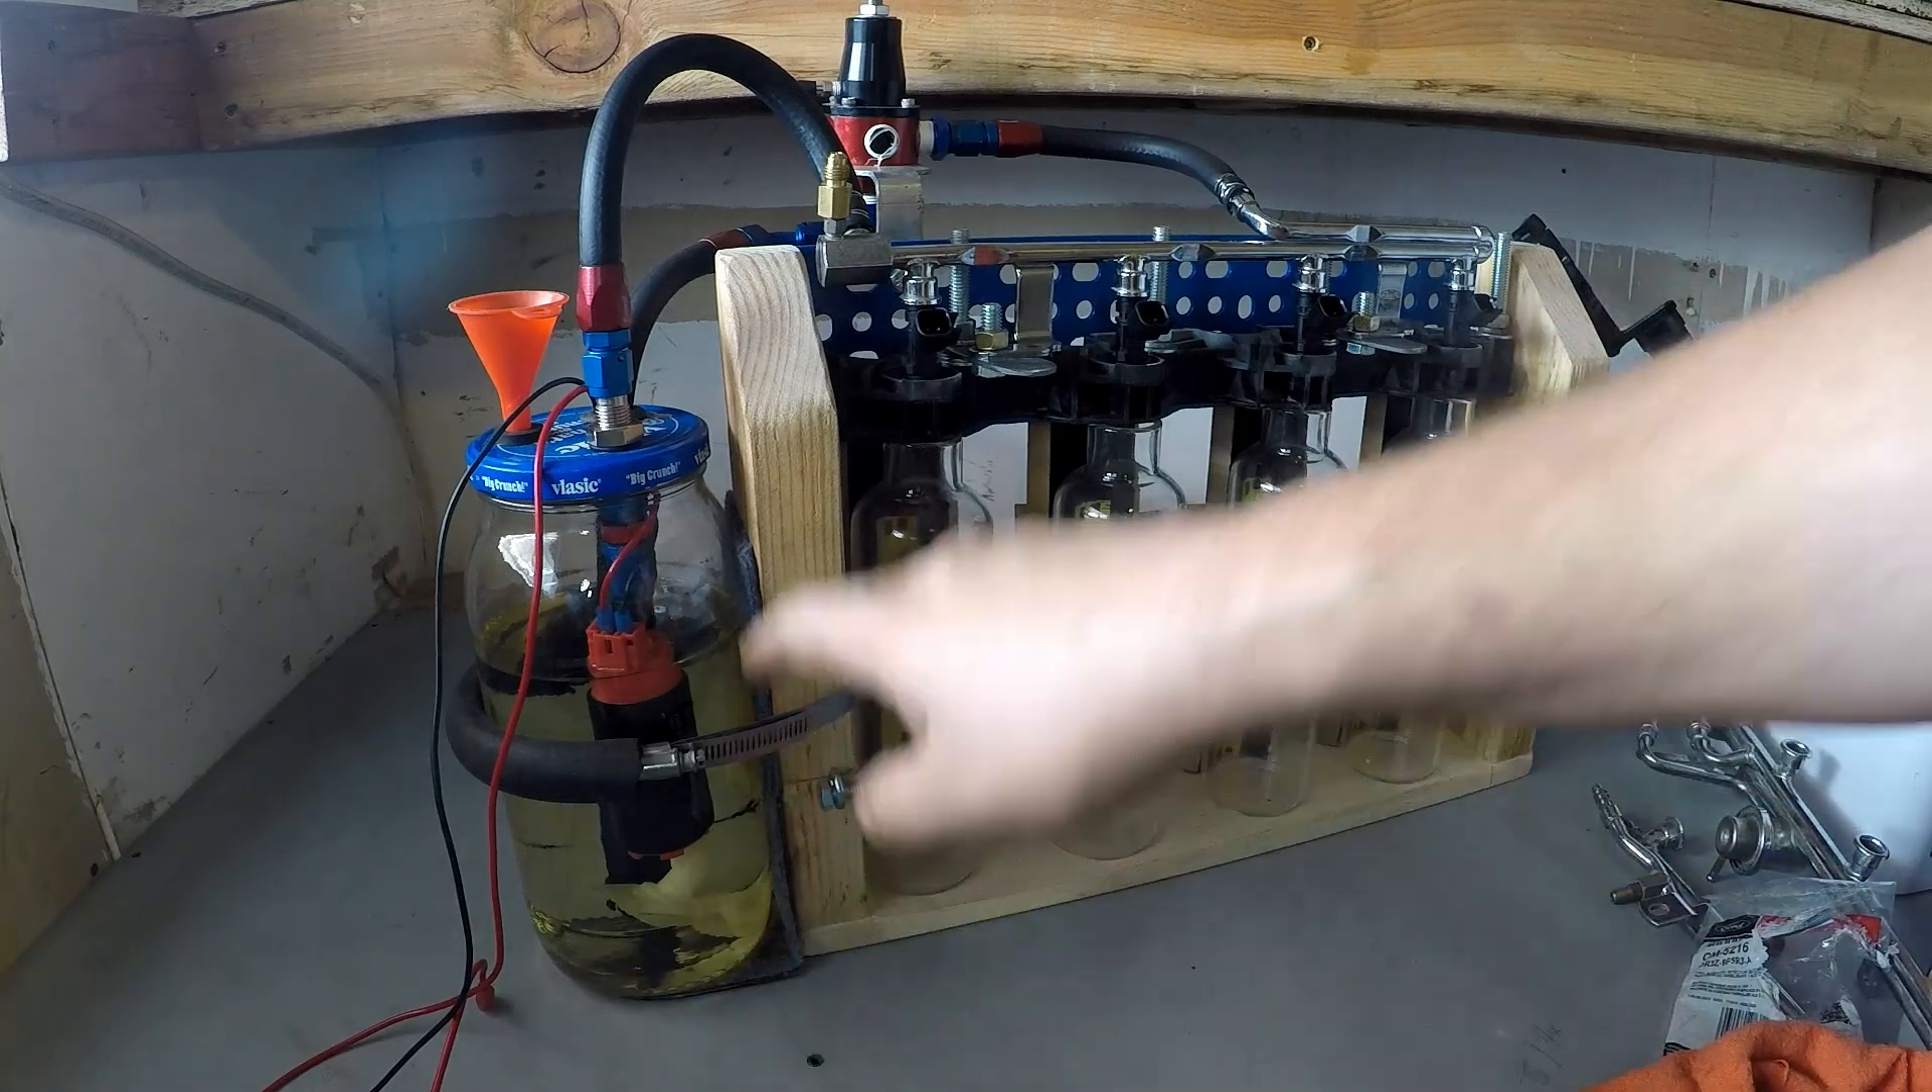For the fluid reservoir I used a big pickle jar and I took a clamp and I screwed it into the frame and then put a piece of heater hose around it to cushion it.